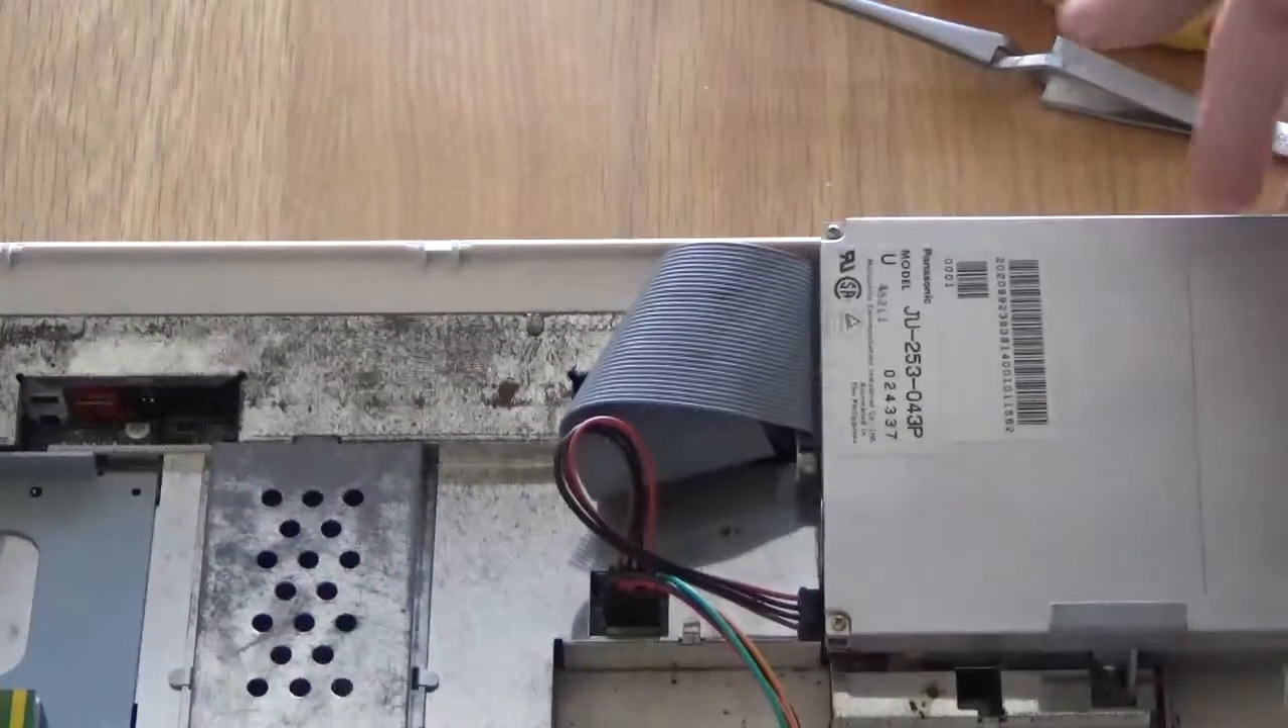So i've literally put the new drive in.